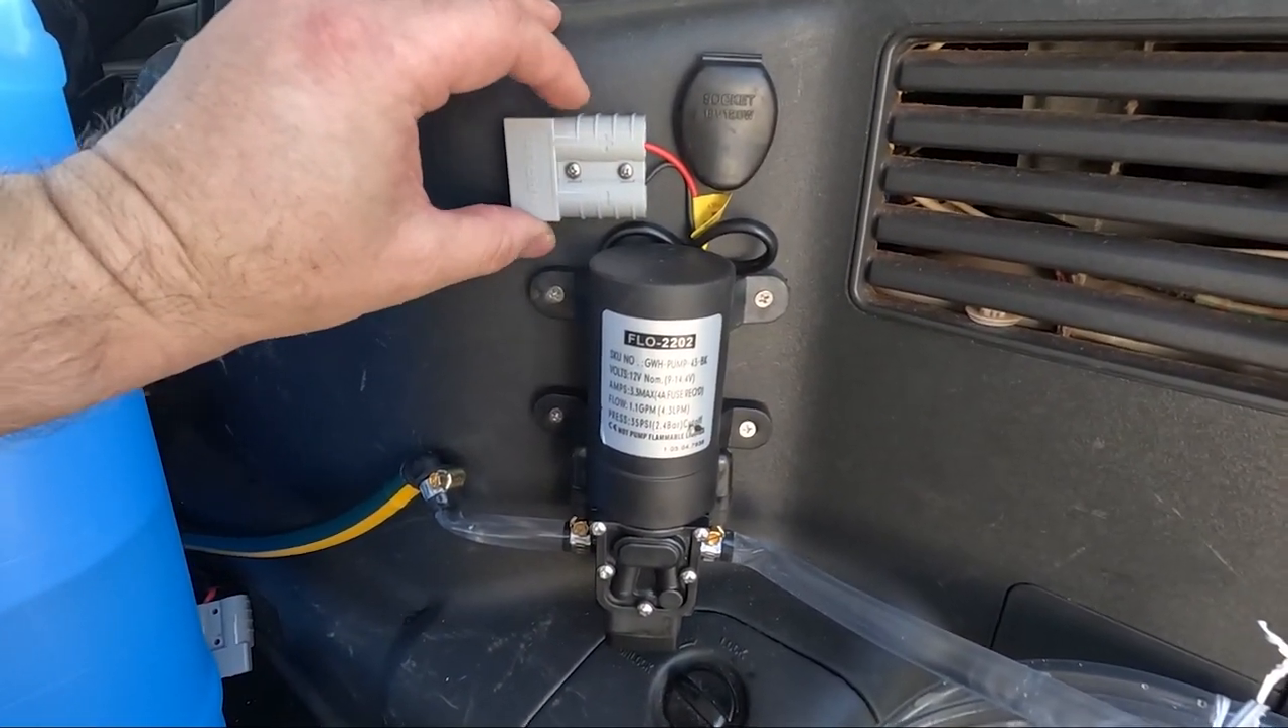So, this is where I've fitted the water pump, obviously just for these four screws here. That was the Anderson plug I've fitted there, so I'll connect that one up in a sec.